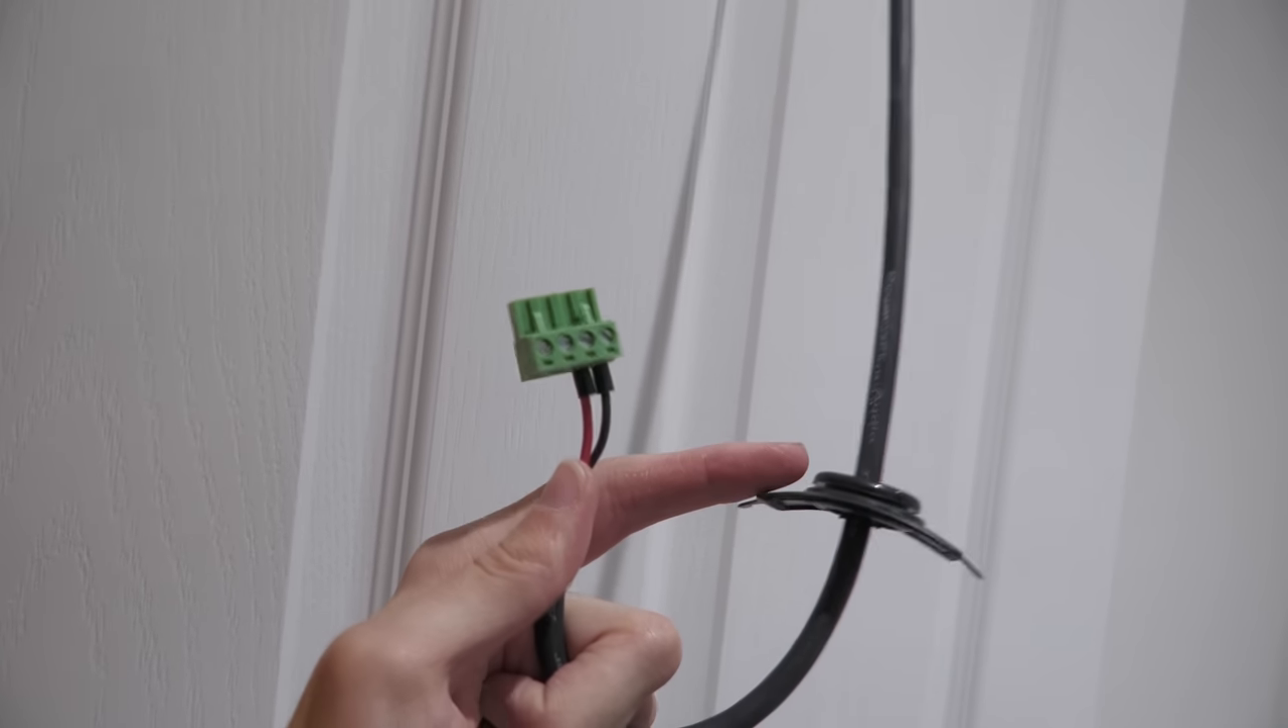I've already started putting the terminals on, so we're using a different speaker here, which has a sort of grommet plate here, and uses a sort of plug-in connector, which is nice.